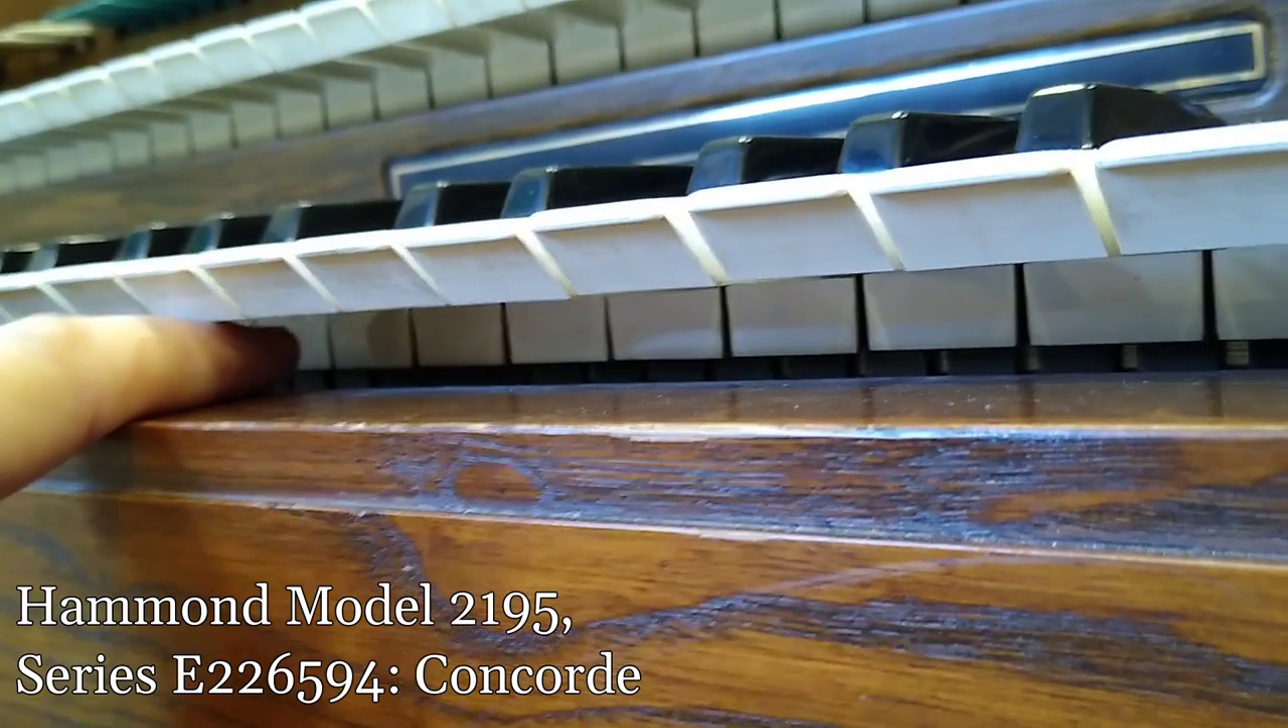And I'm just looking along the keys here and just noticing, like, if you look down here, there is not actually contact from the key to this piece of wood right here, not on top, nor on the inside of this ledge.